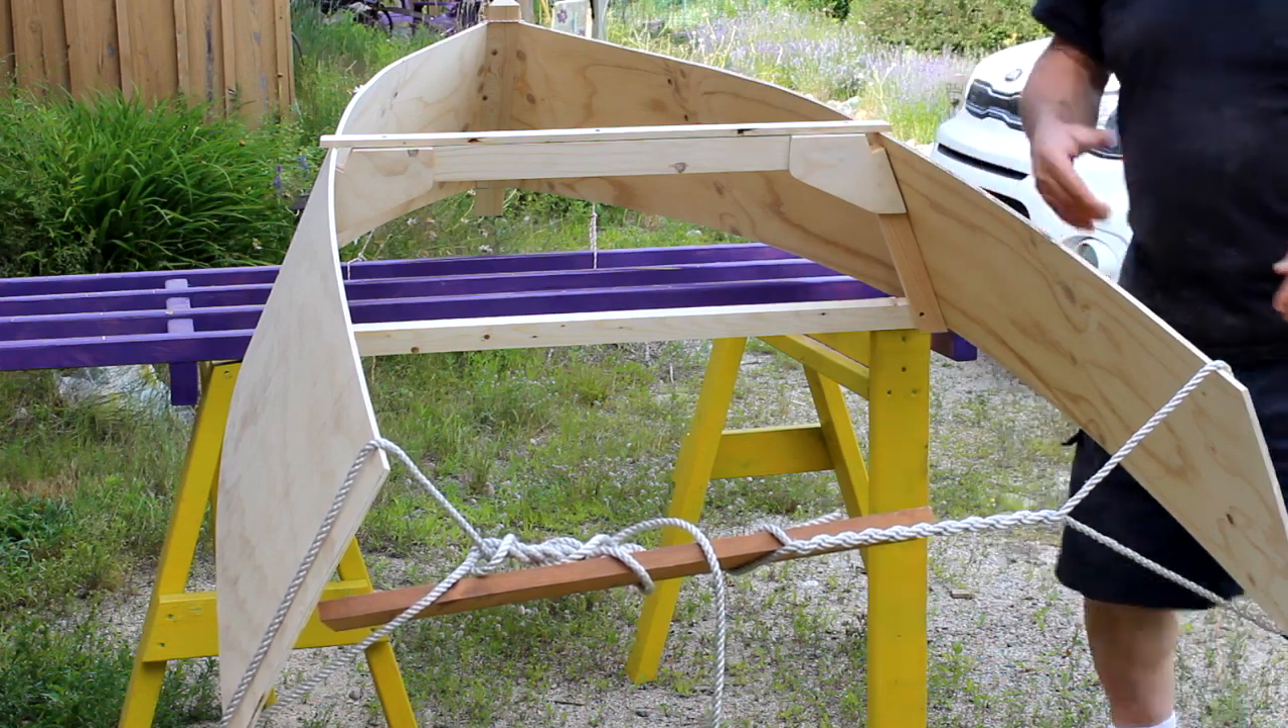And I put on what's called a Spanish windlass. That's that line that's around the stern there.